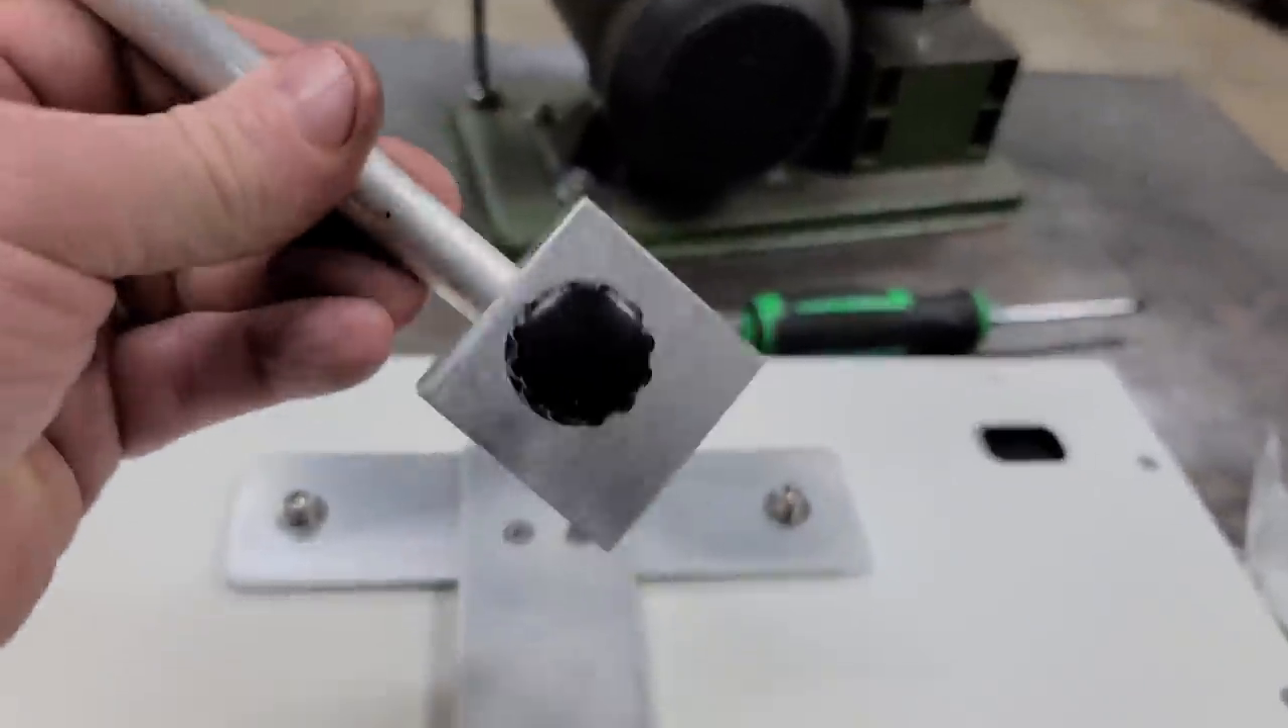Okay, now we're finished with our block I put this handle in it.